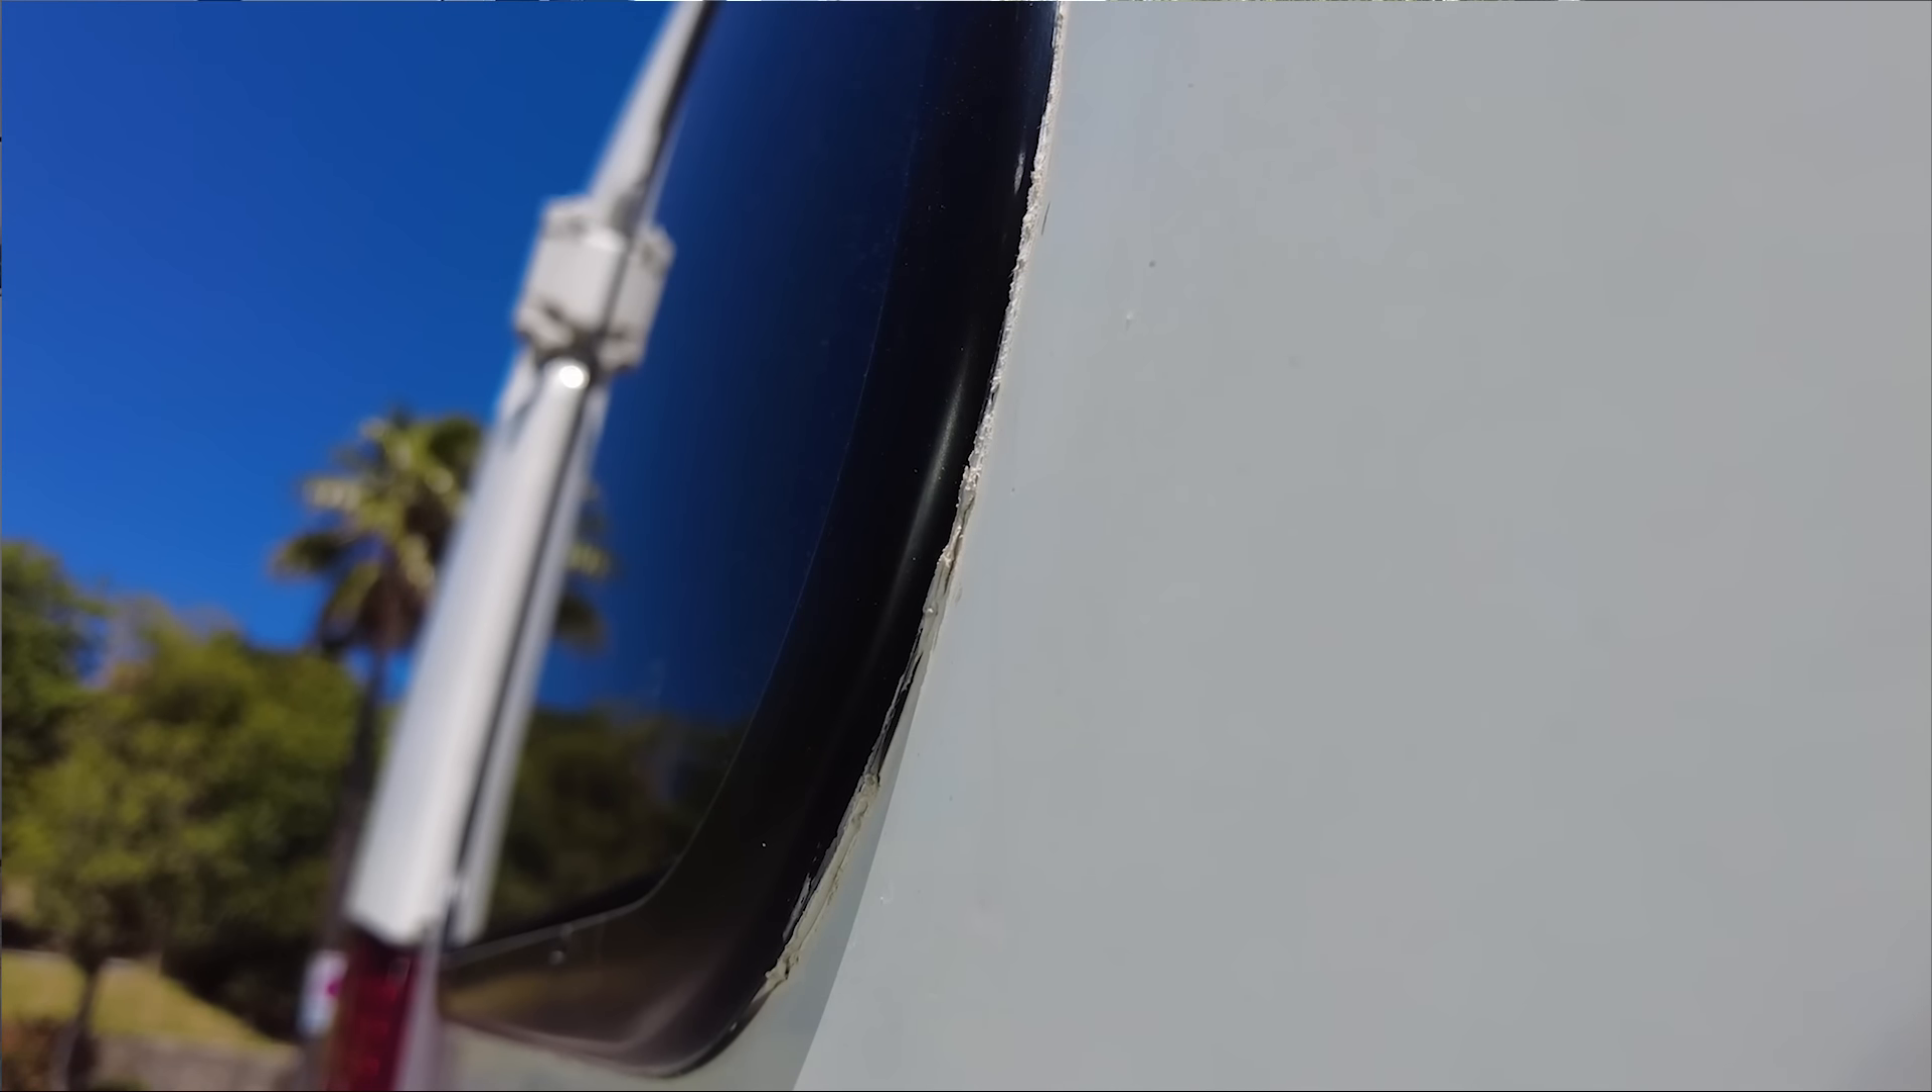Basically these windows should be very flush against the van and they're not.